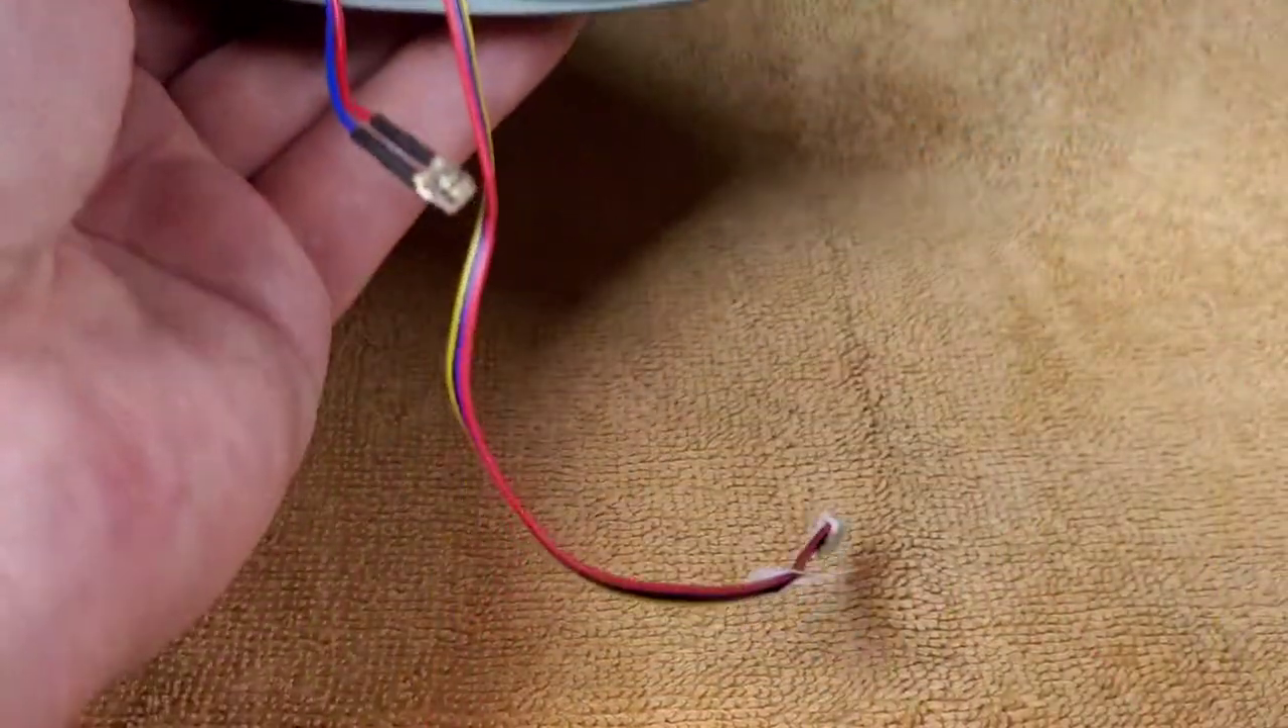We still have this rogue led right here that doesn't go anywhere yet.